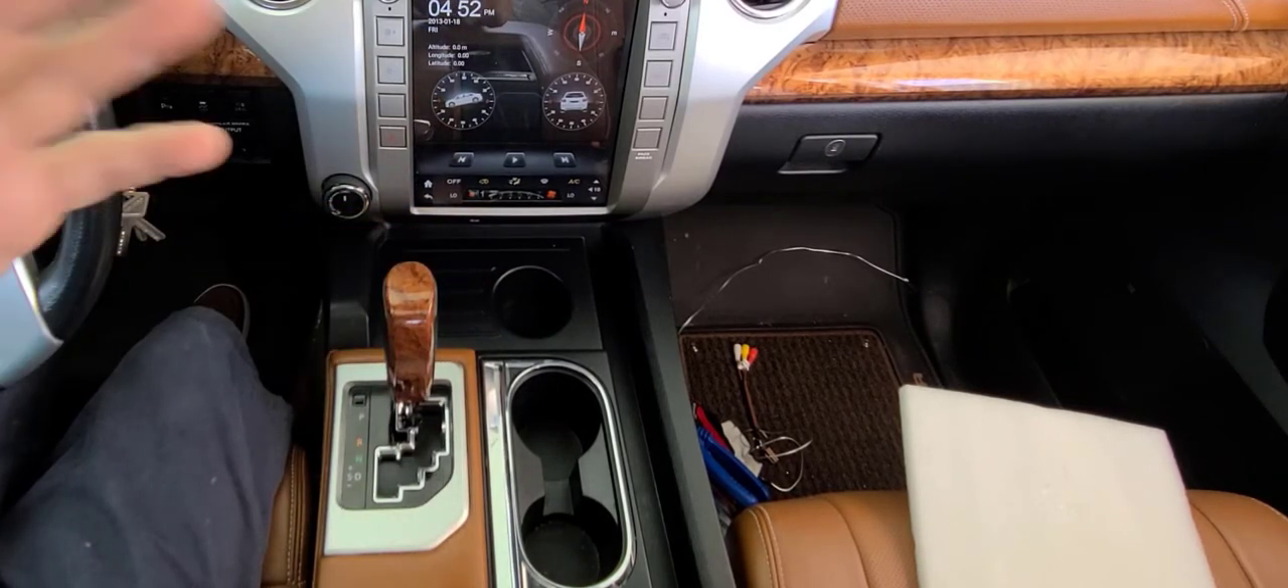The Tesla style radio is finally installed.